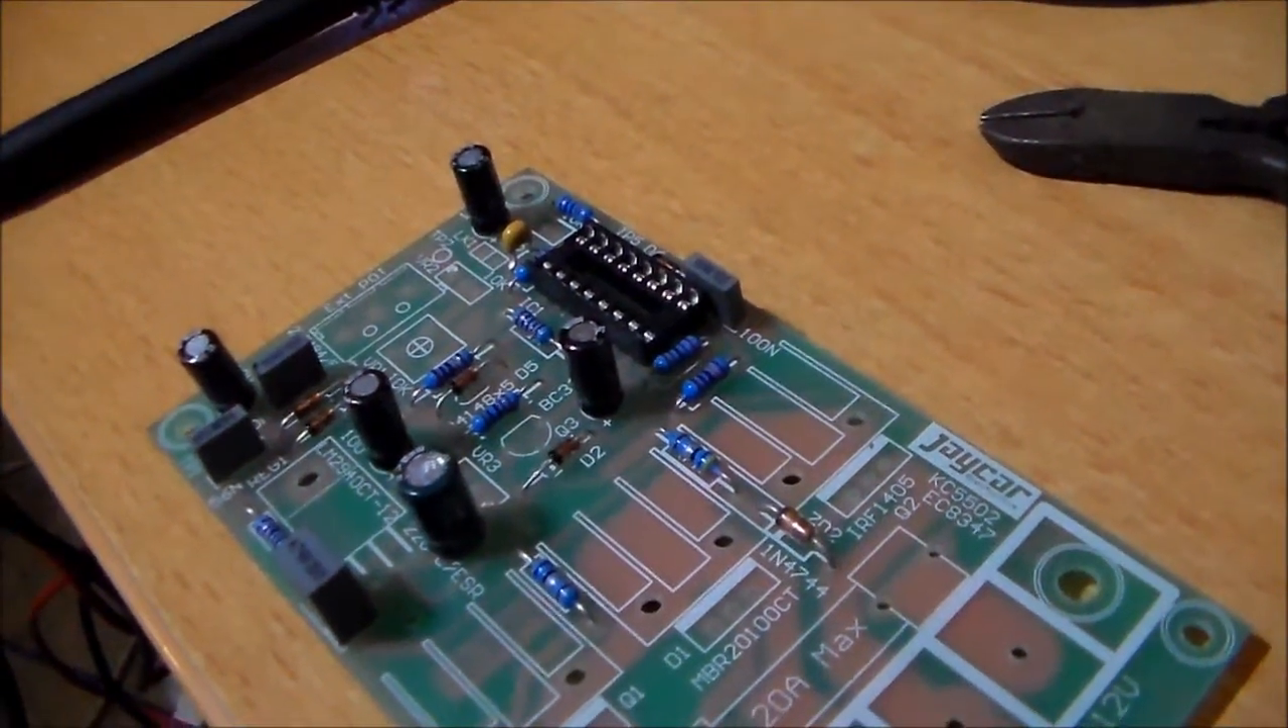Okay so there's the IC socket in place.